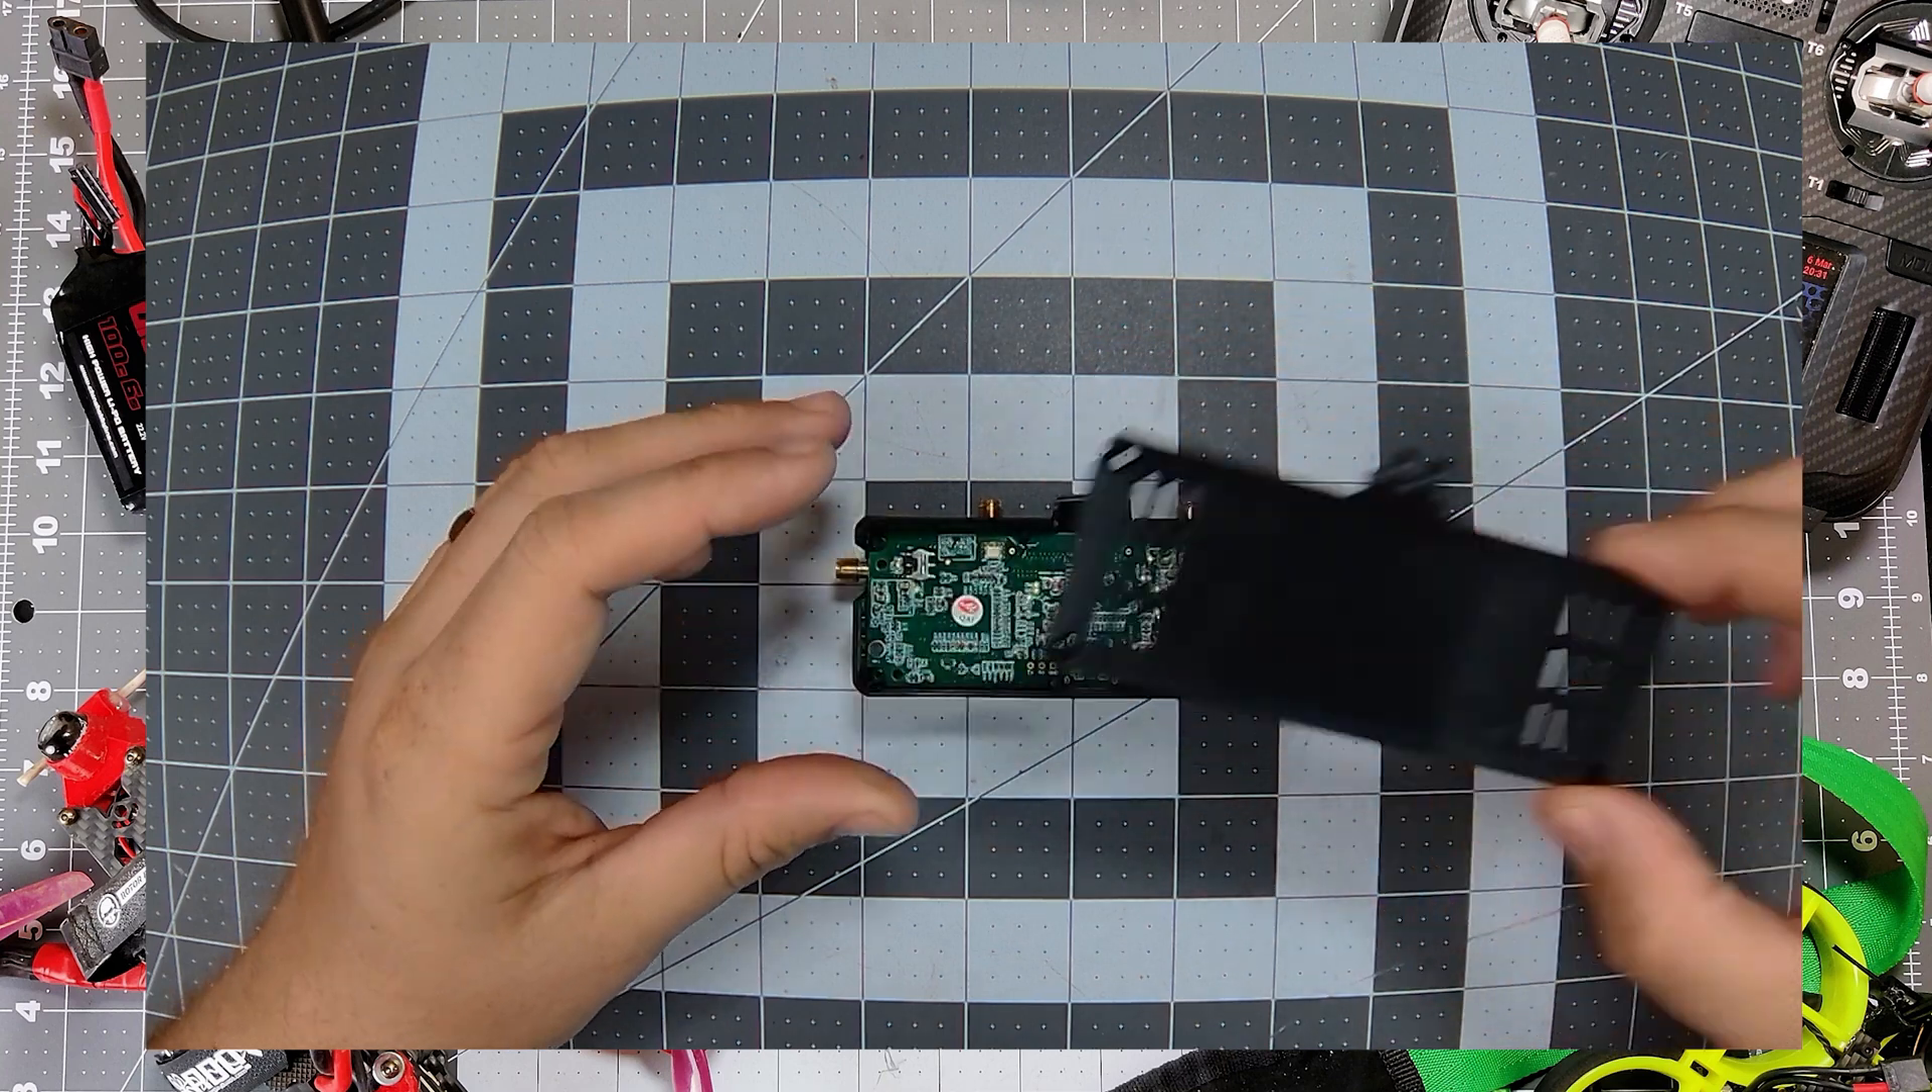I obviously already have the back case off, so I'm a step ahead.